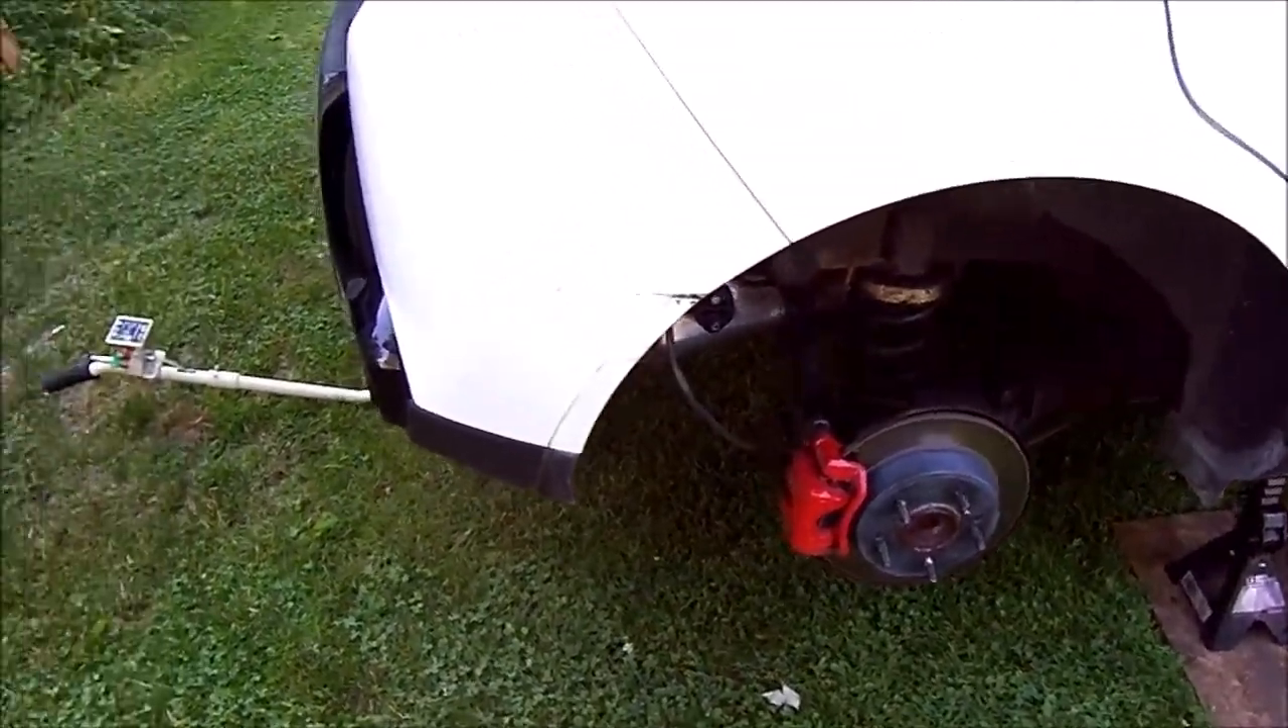Okay the tires have been removed the mud flaps have been removed and the mud flaps are secured to the car with two screws and a plastic retainer at the bottom.